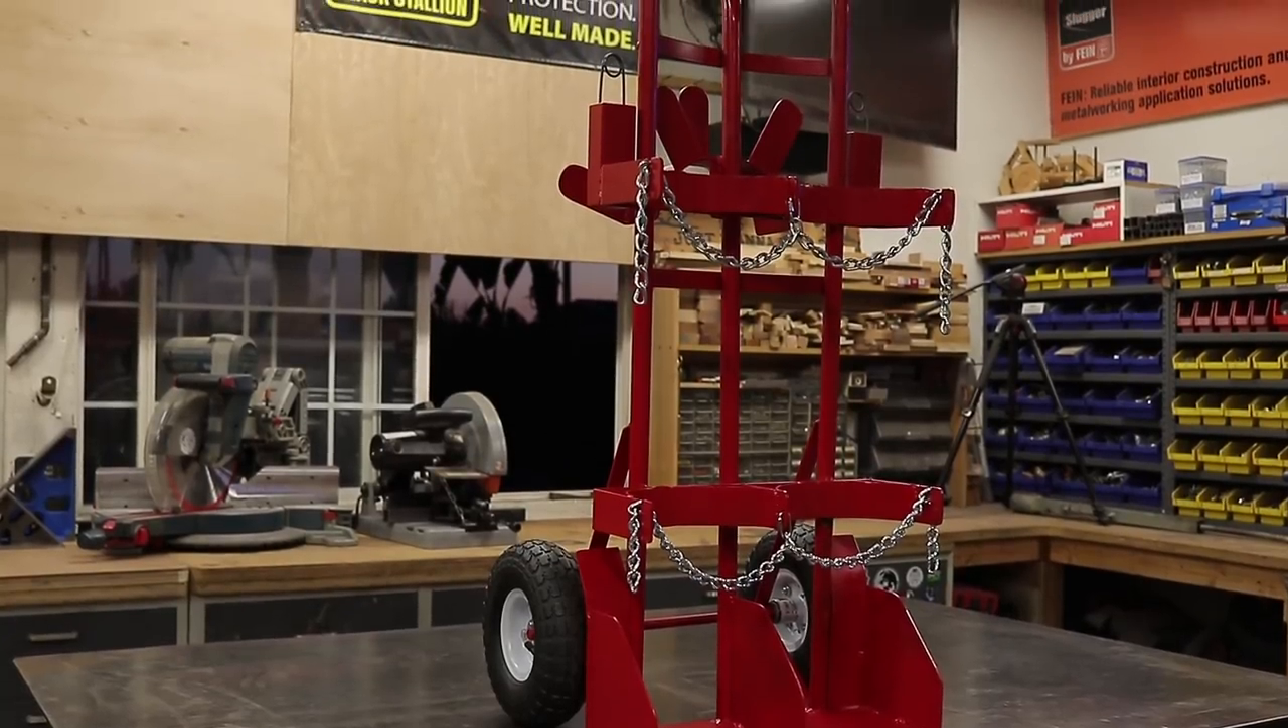And there's the finished product after I got some Harbor Freight tires and wheels for it. I got the chain on it. Got a nice coat of paint.